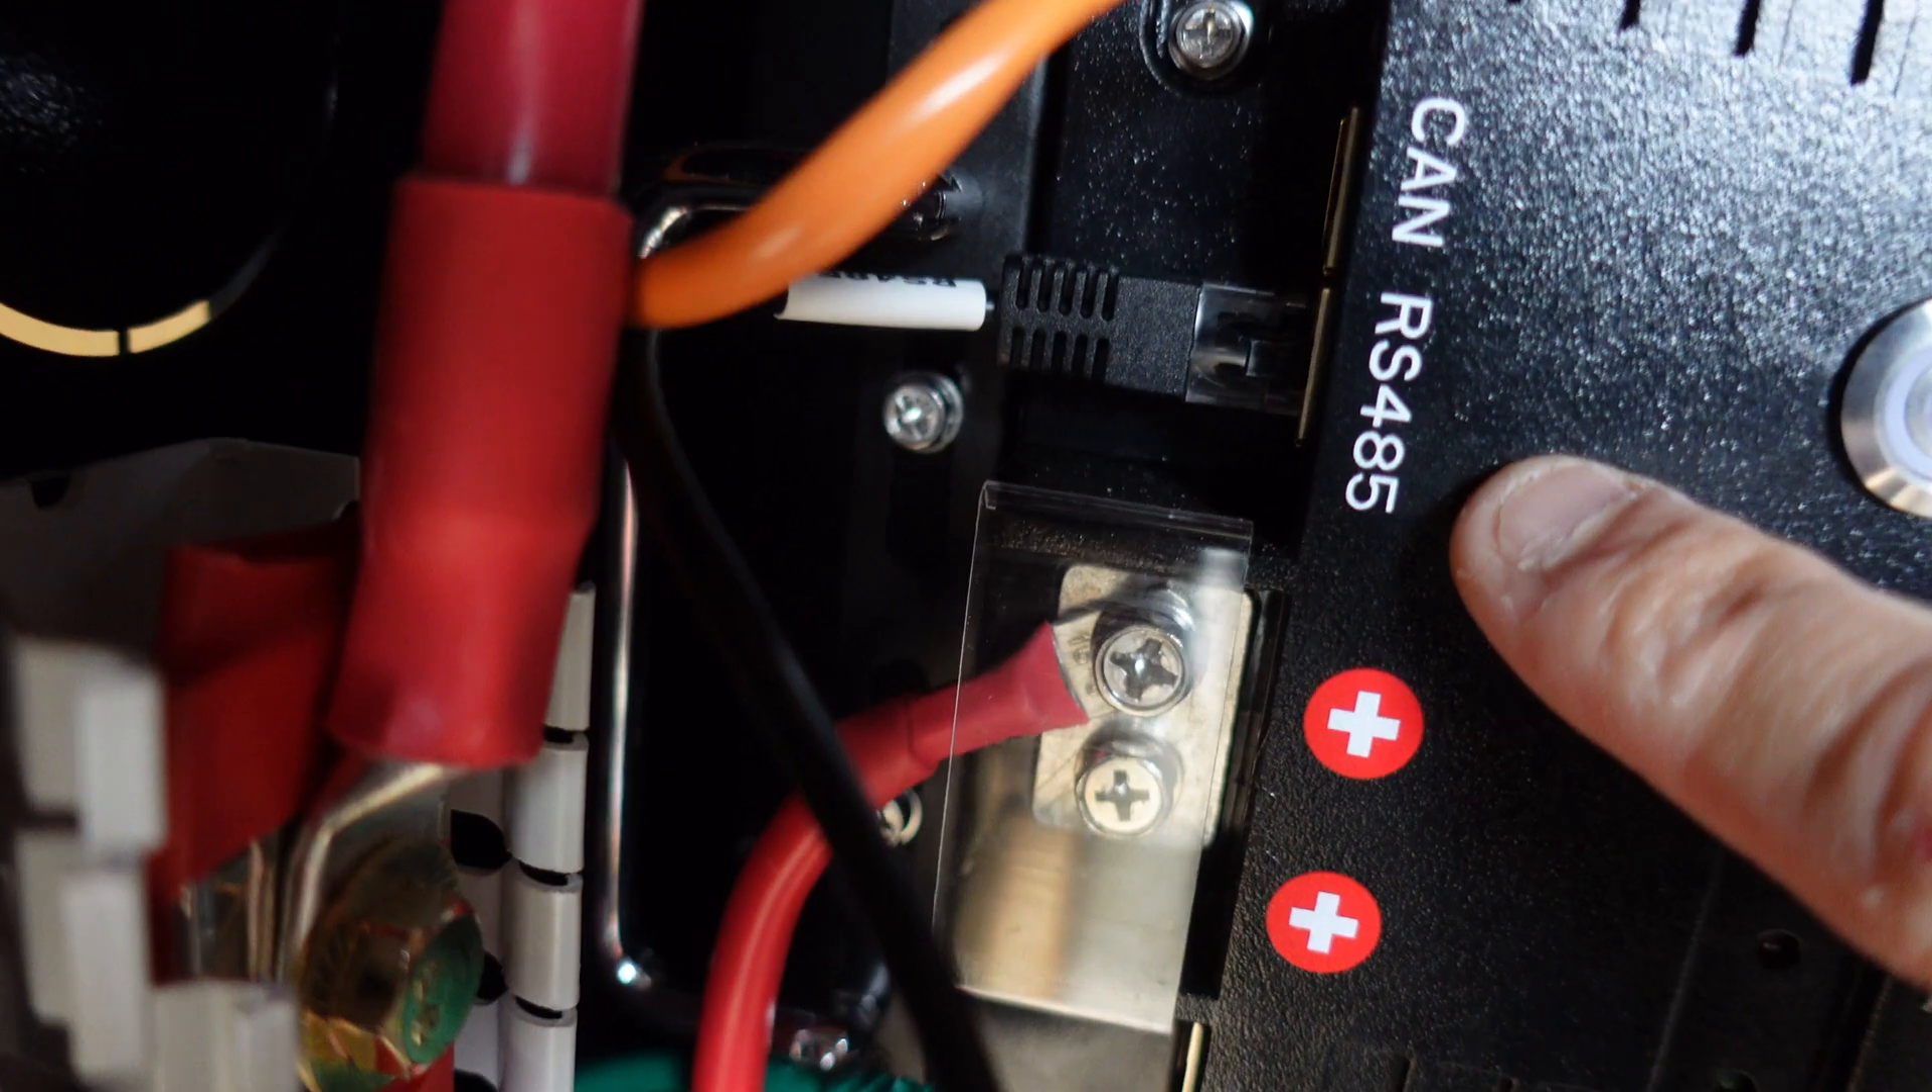I got the Ethernet port plugged into the RS -485.